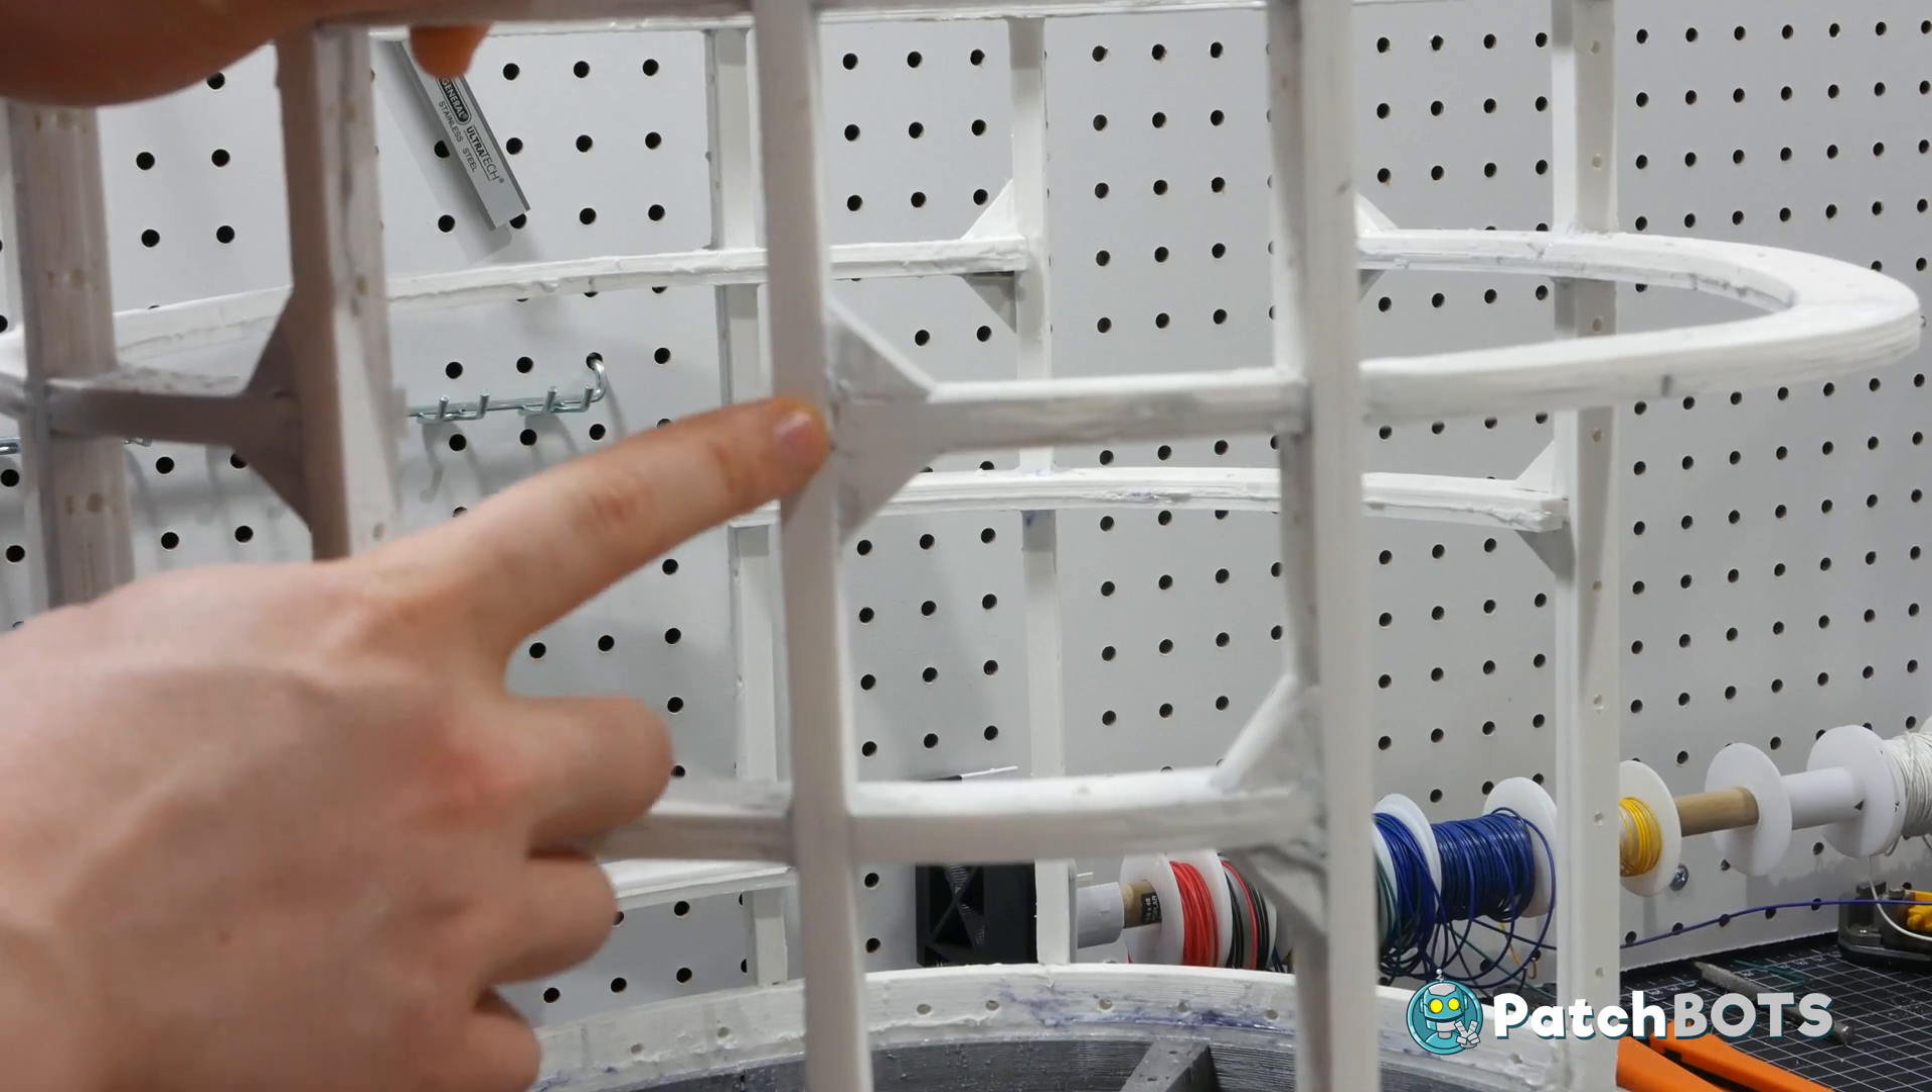I added a few of these triangular pieces at some of the joints to give it some extra substrate to a solvent weld to.